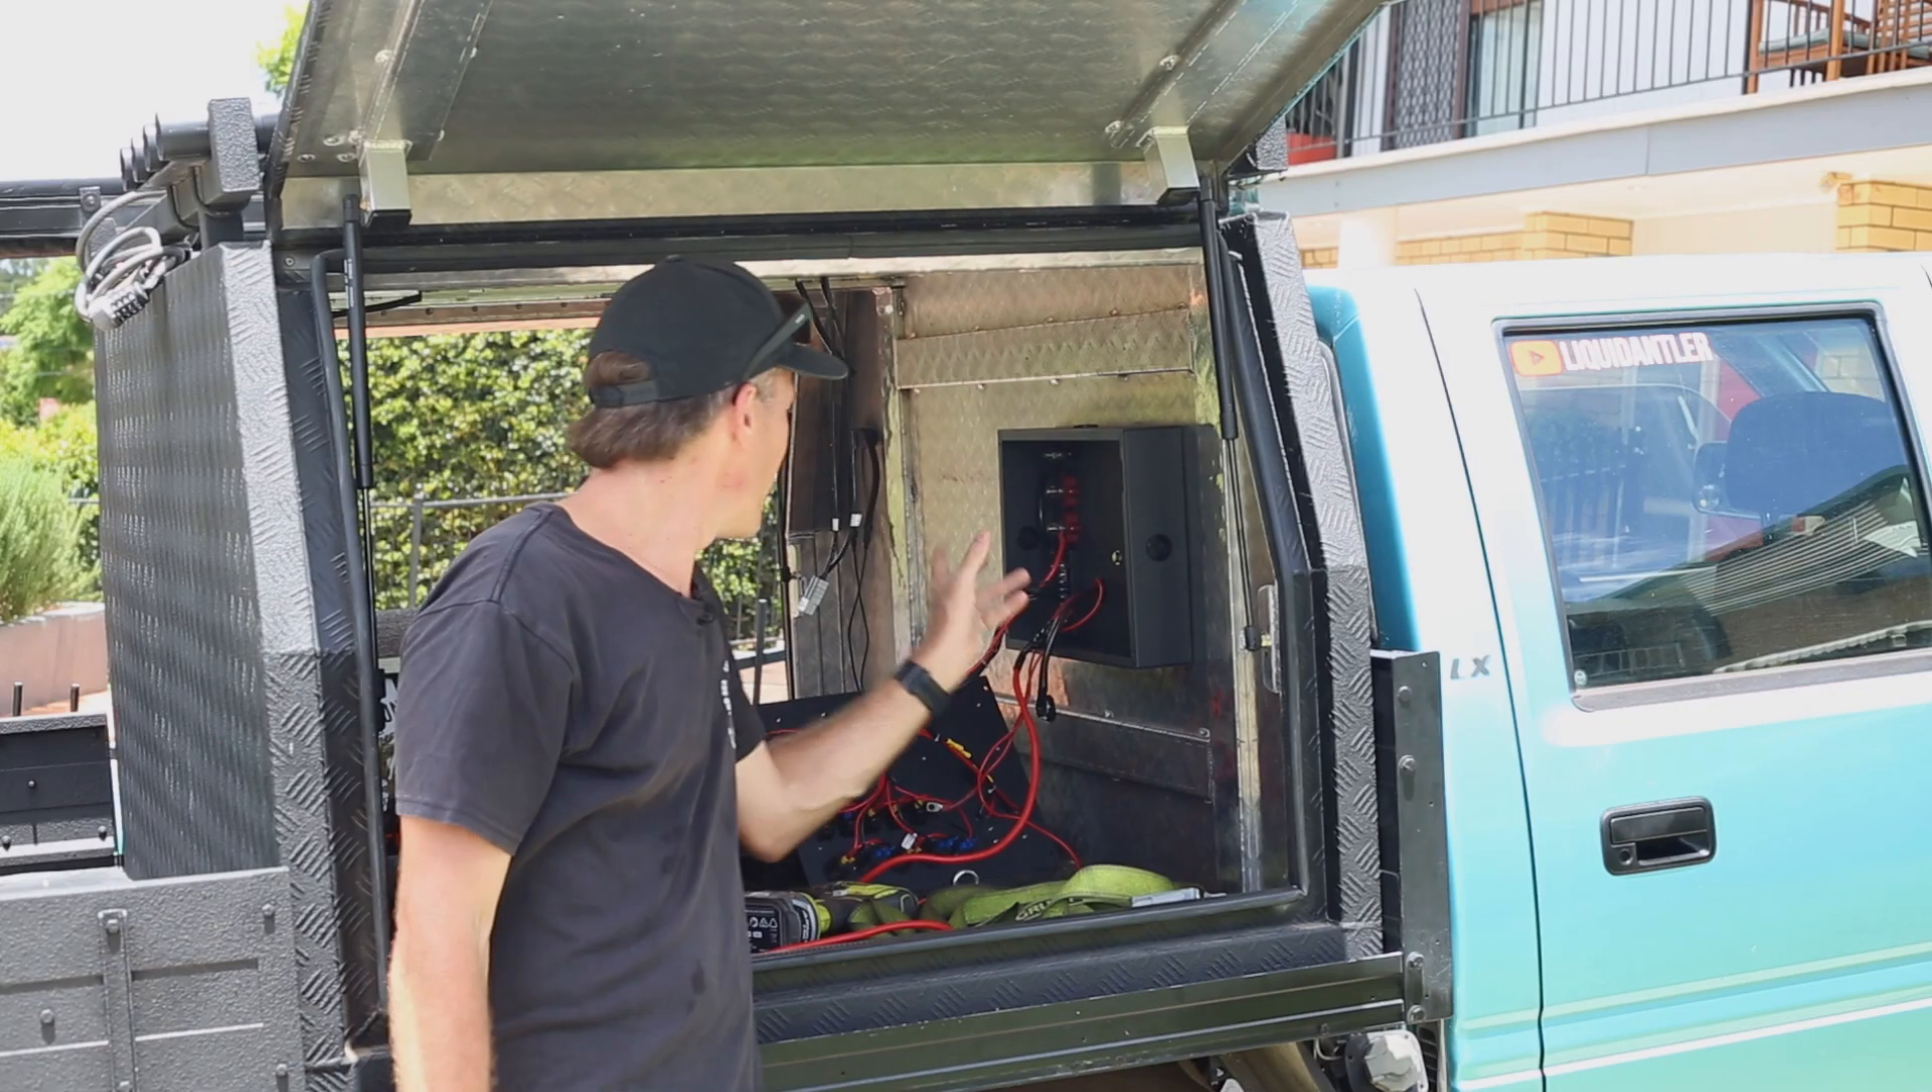Okay control box is mounted now.